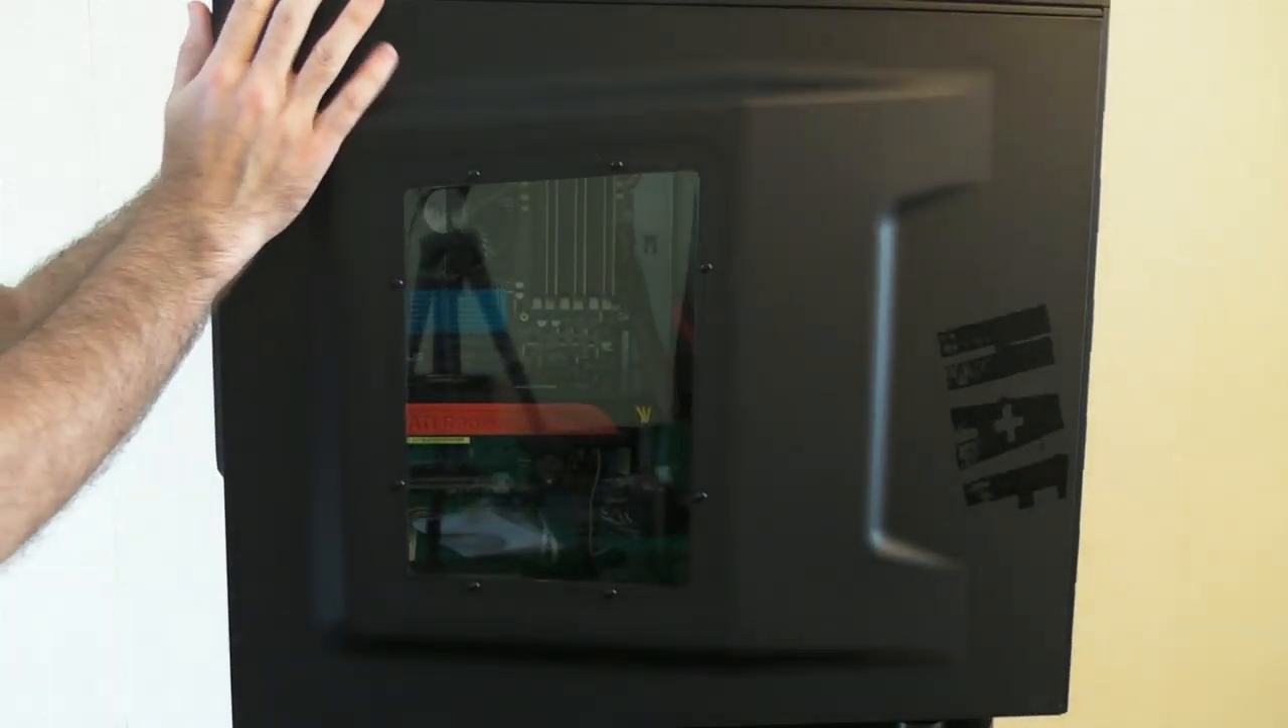Side cover has gone on so so easily as well.